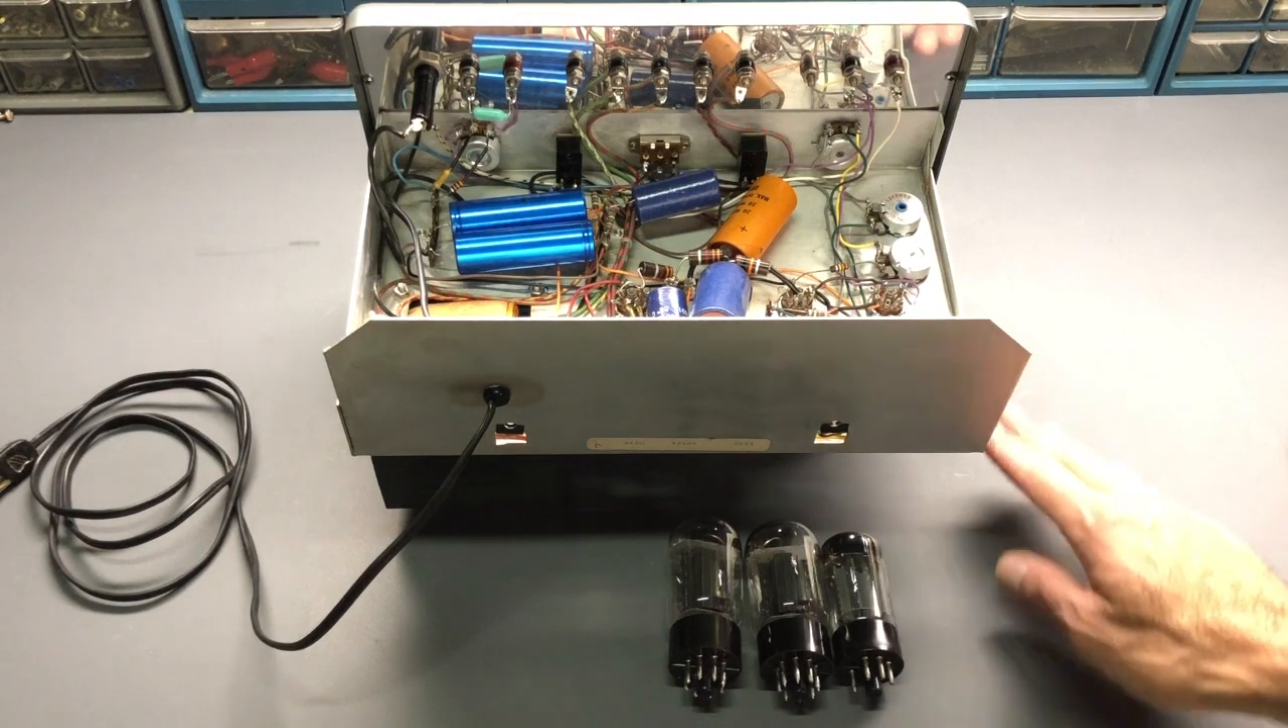So I have the two 6L6s and the 5AR4 Rectifier taken out.